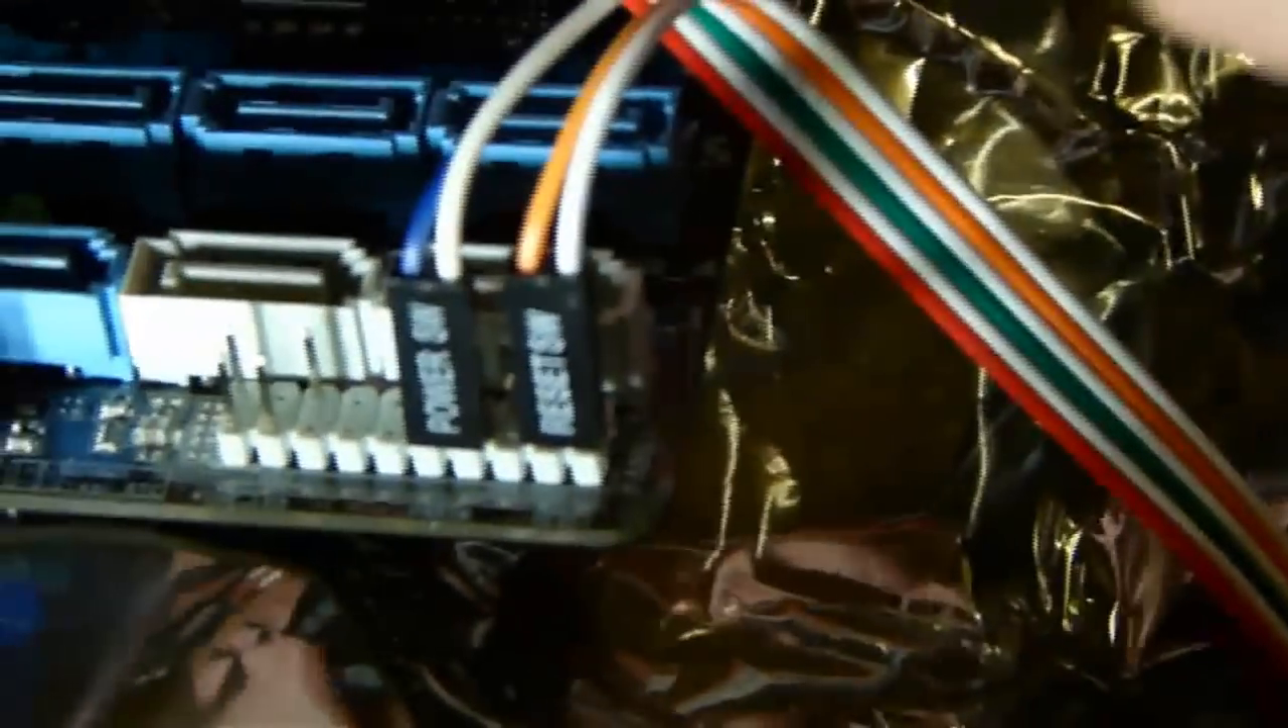So the orange one there is the positive and there's the power switch already plugged in.